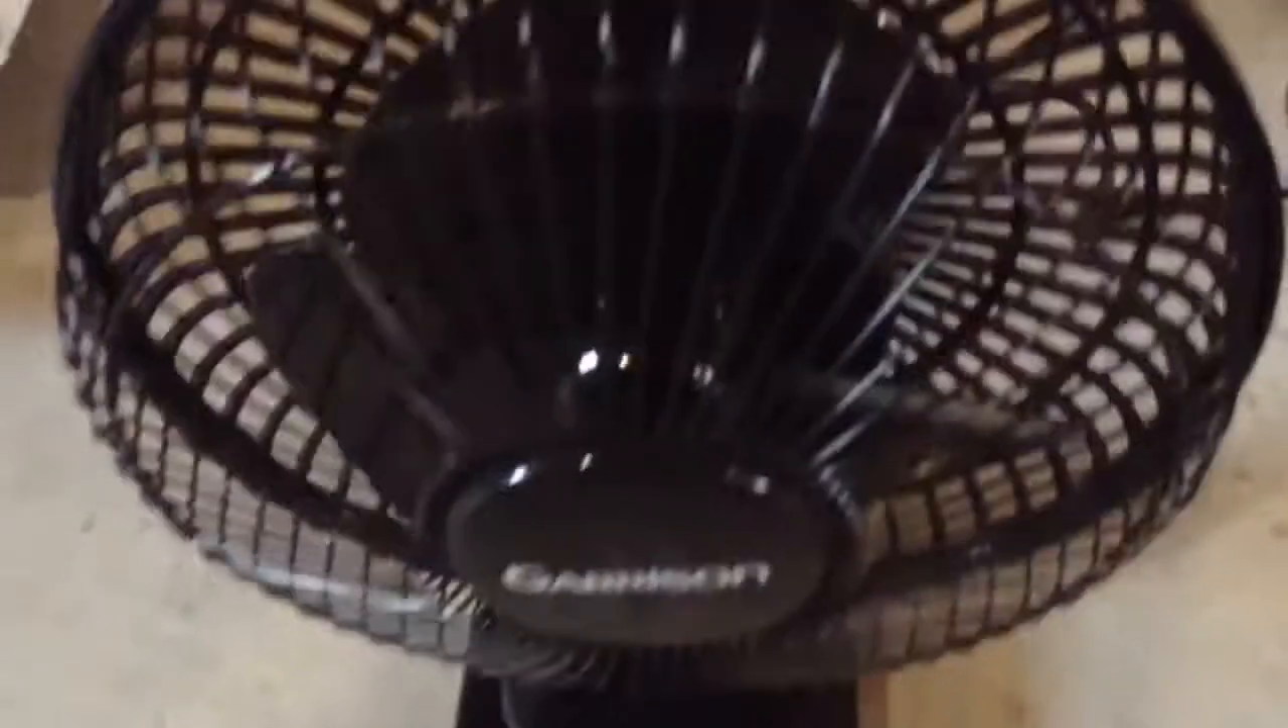So I just put the fan back together.